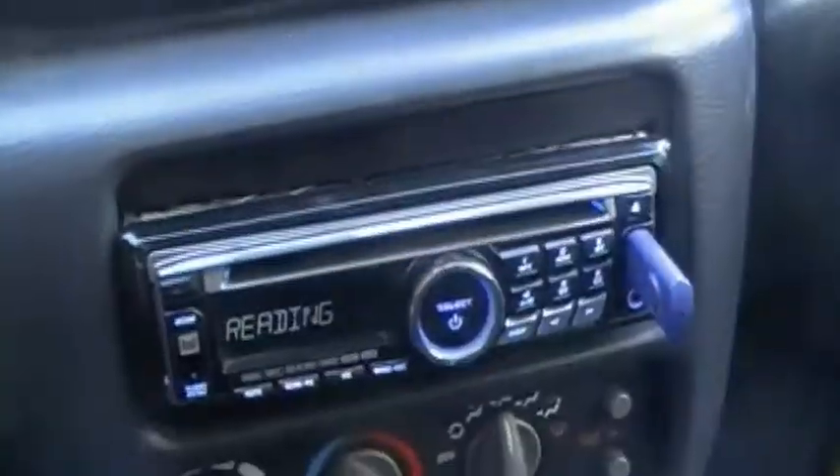Got a nice CD player I installed.